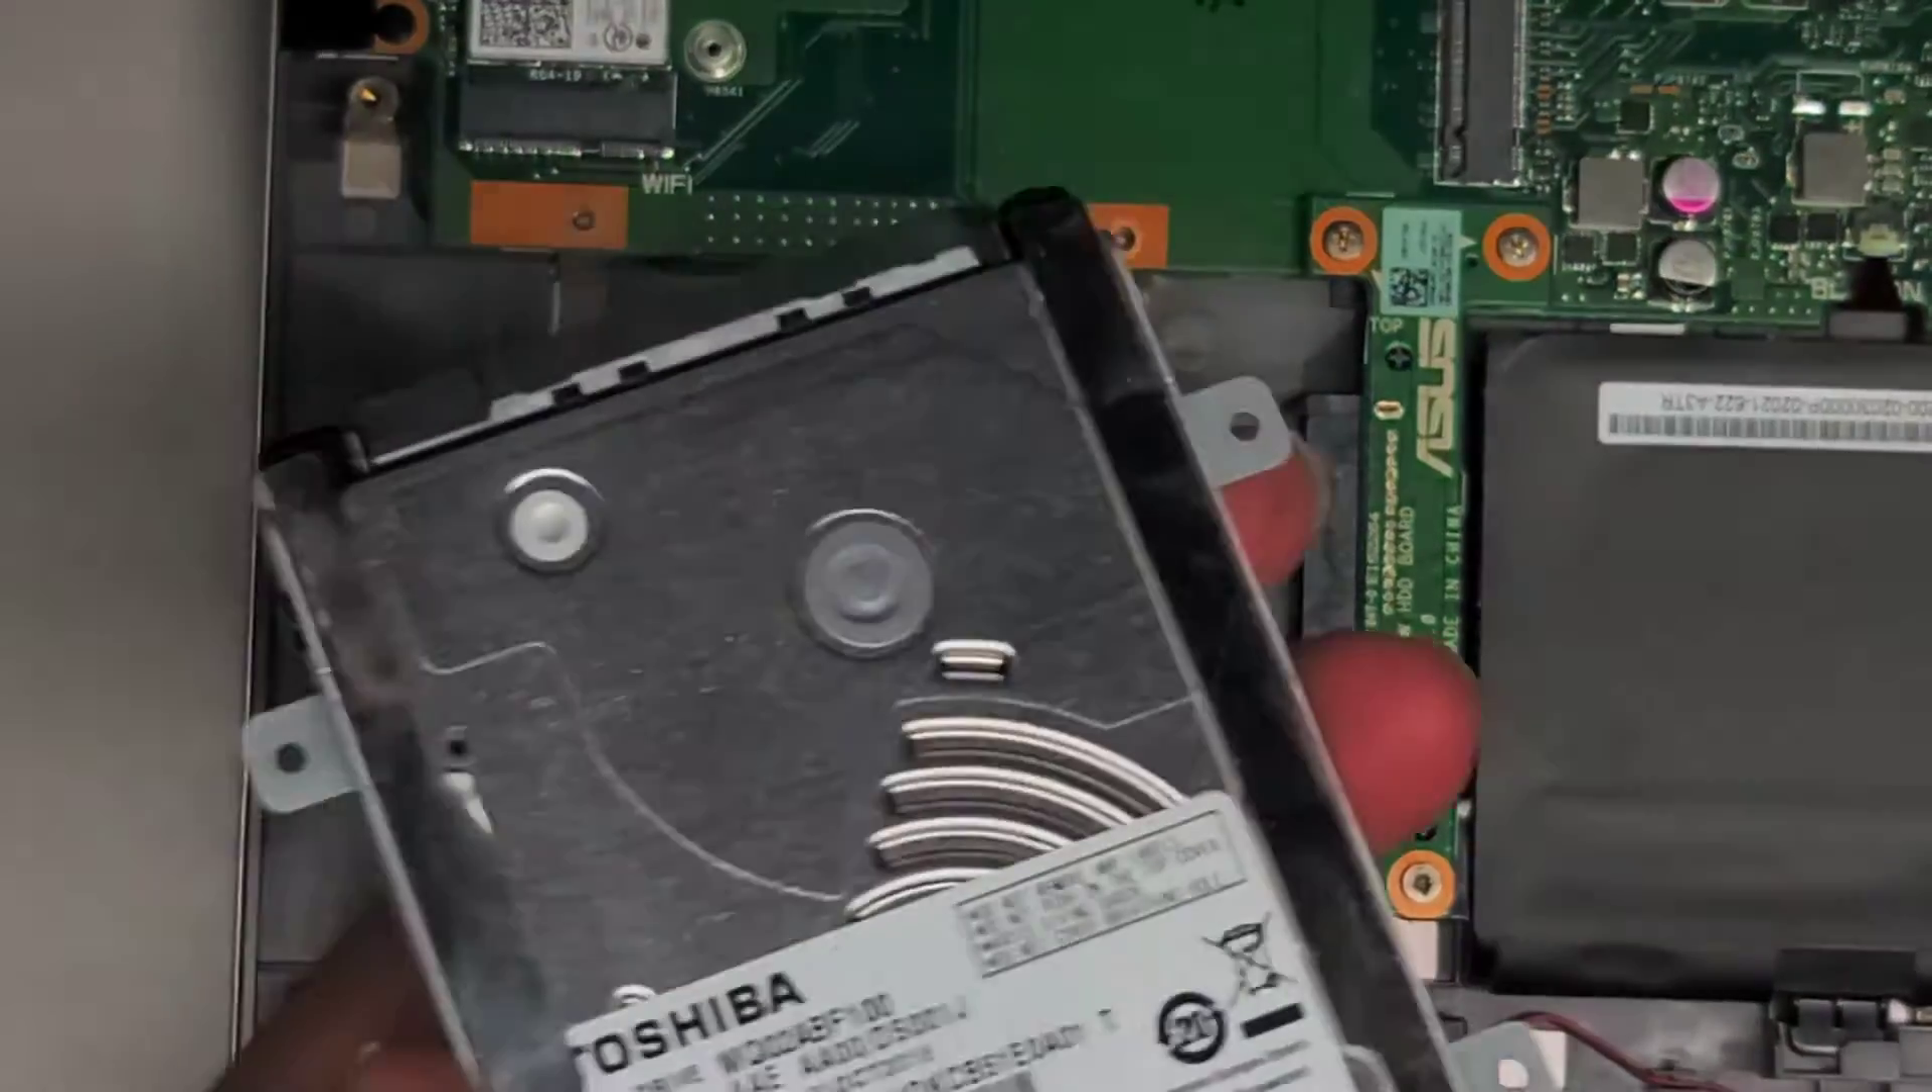Now you got the hard drive out.